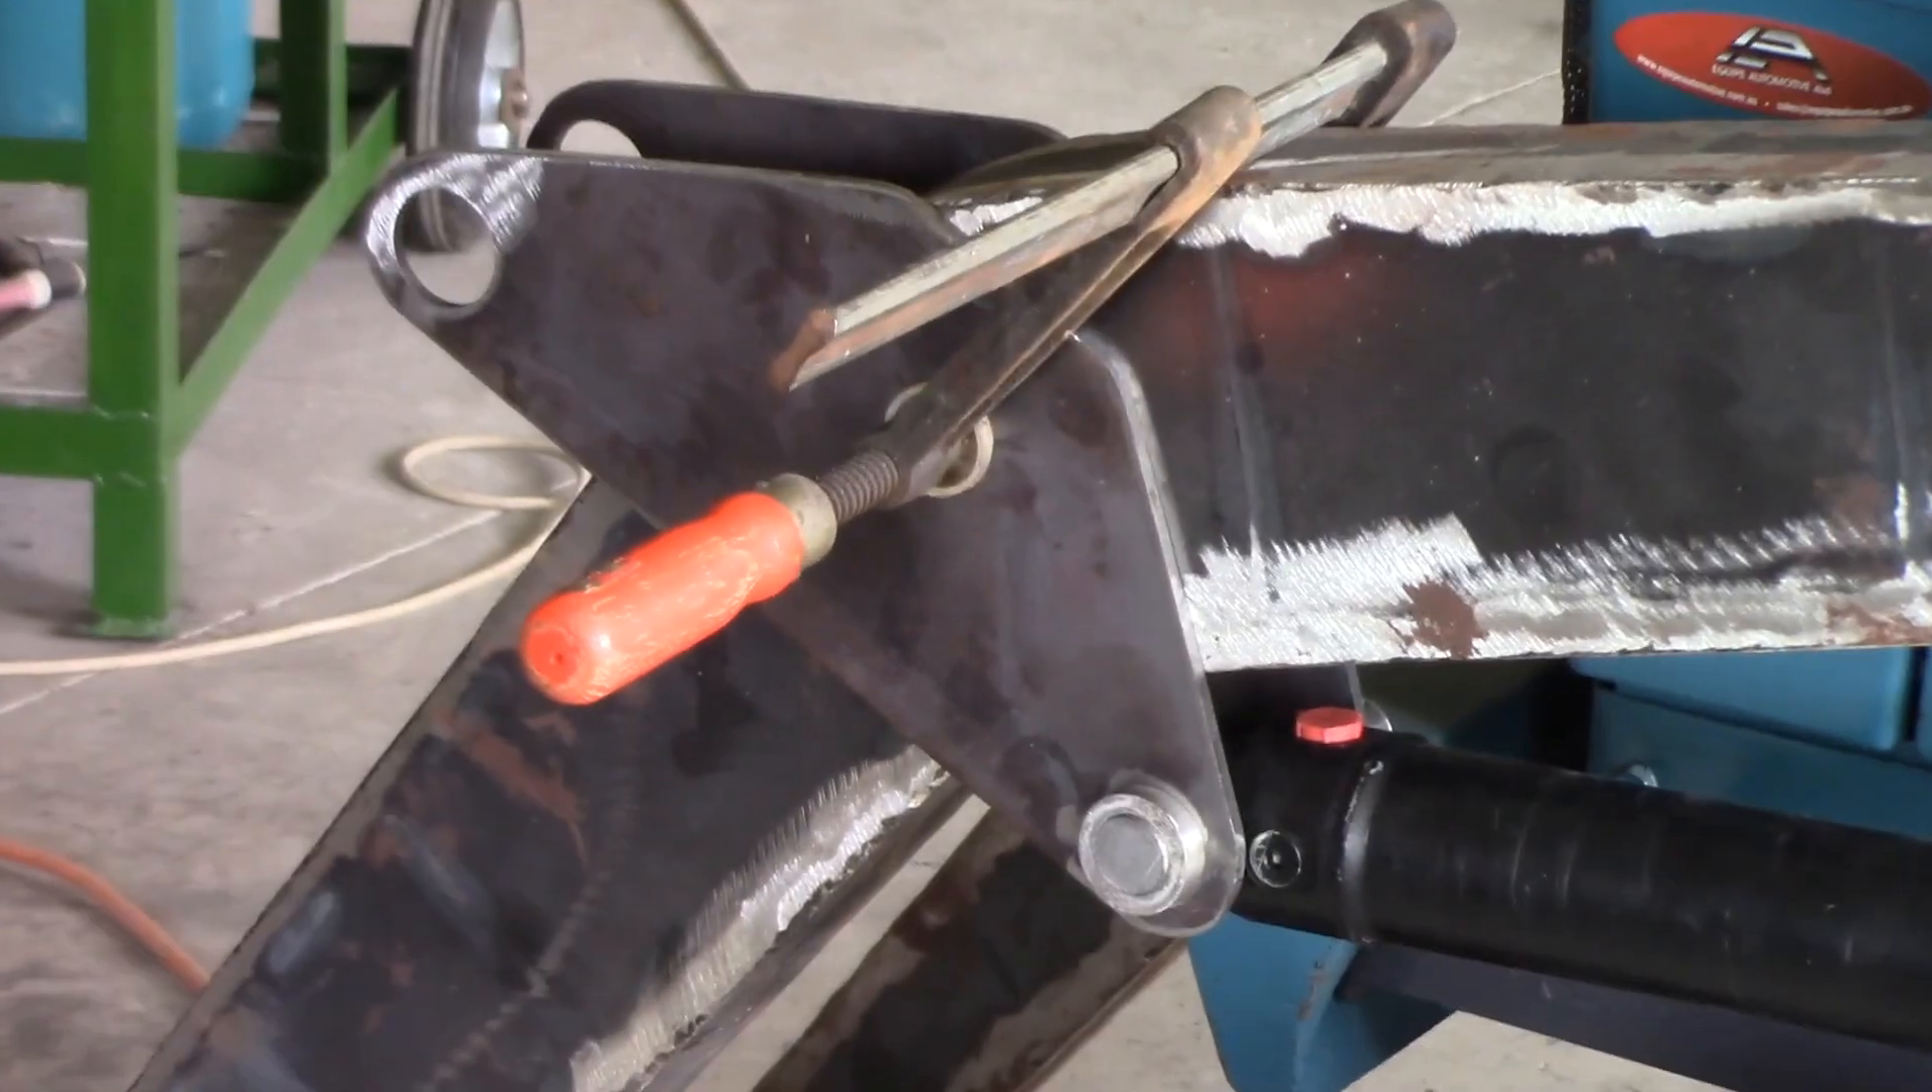I've got the side plates clamped into position there, just roughly.